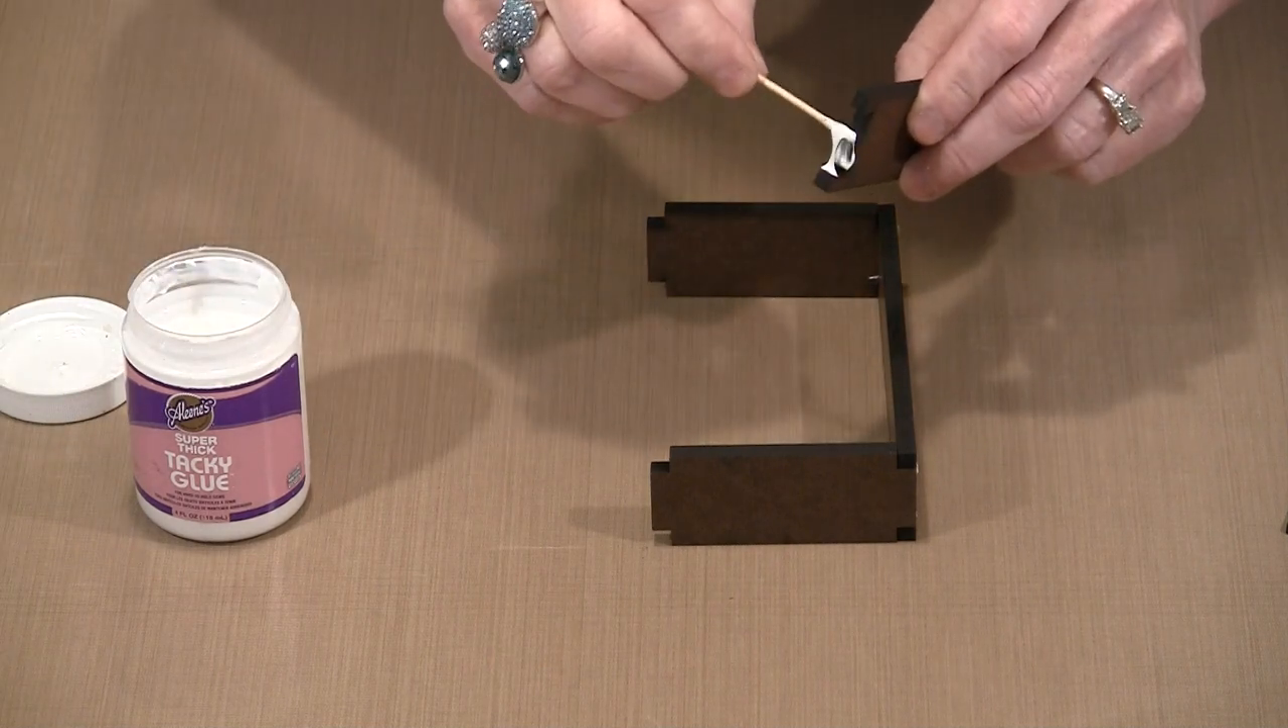And there is the box 3 quarters of the way built.